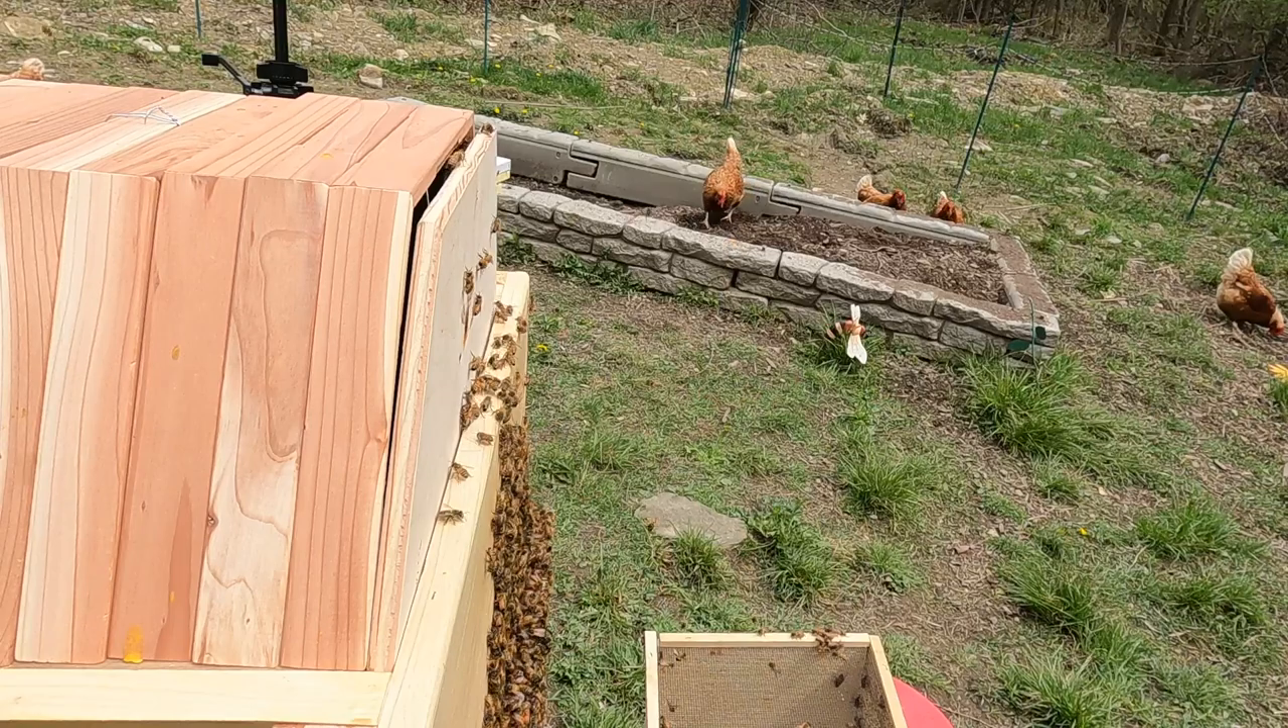Anyways the bees did crawl in here and if you look there's this gap on the front of the cathedral hive with that front board that's a little bit loose.